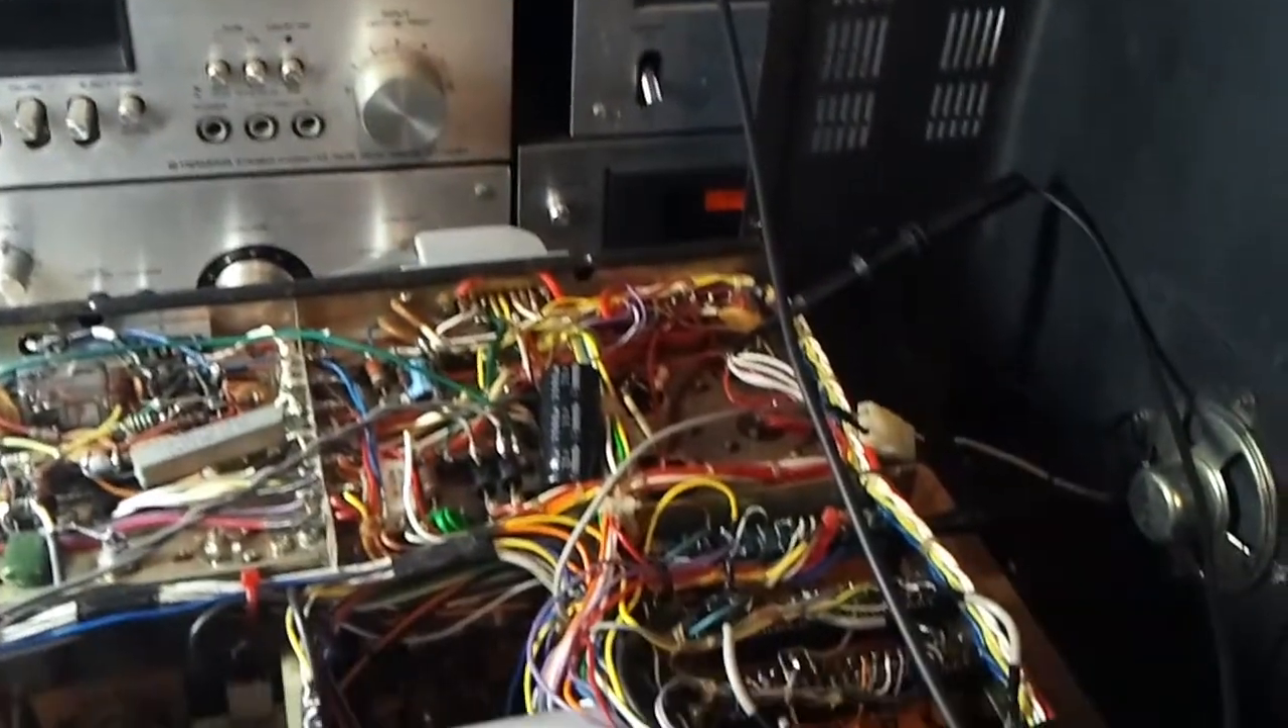Be nice if that lead wasn't in the way, wouldn't it?